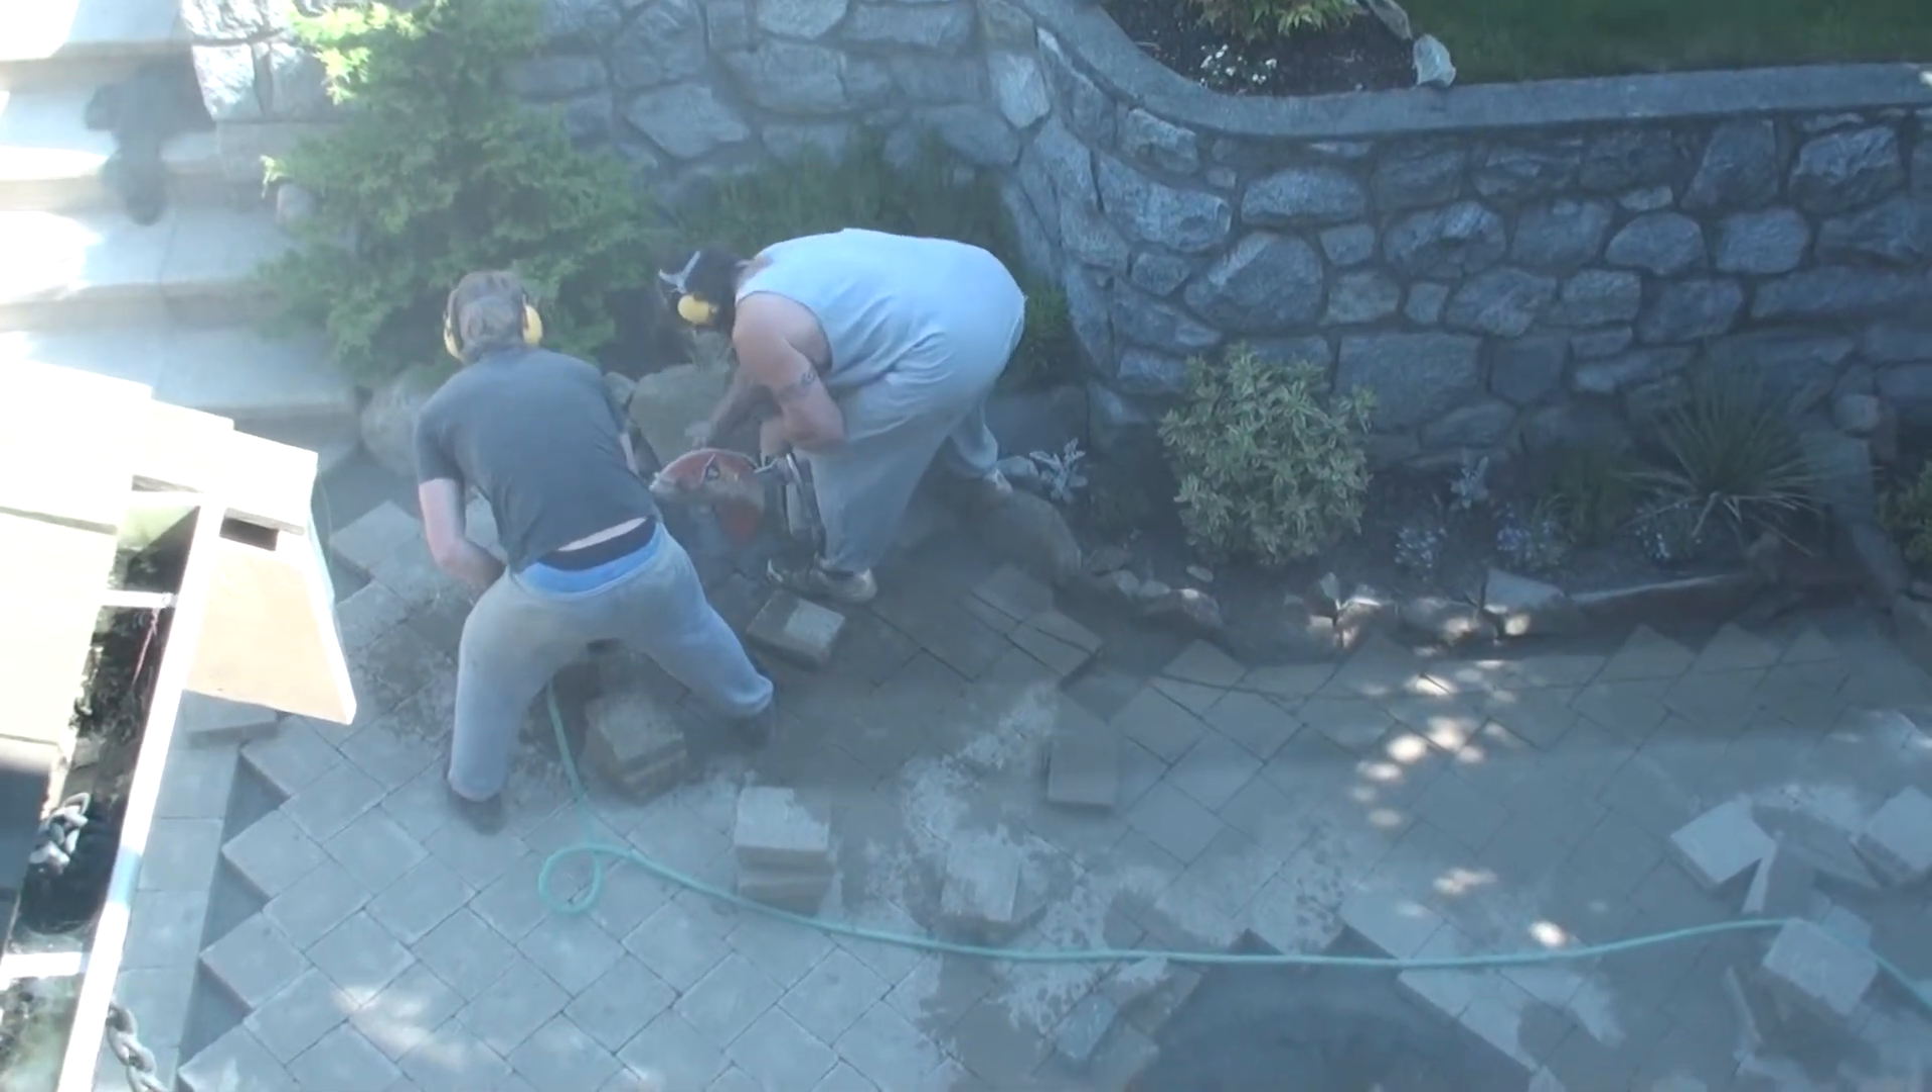As you can see we're still working on the laying of the Roman pavers.